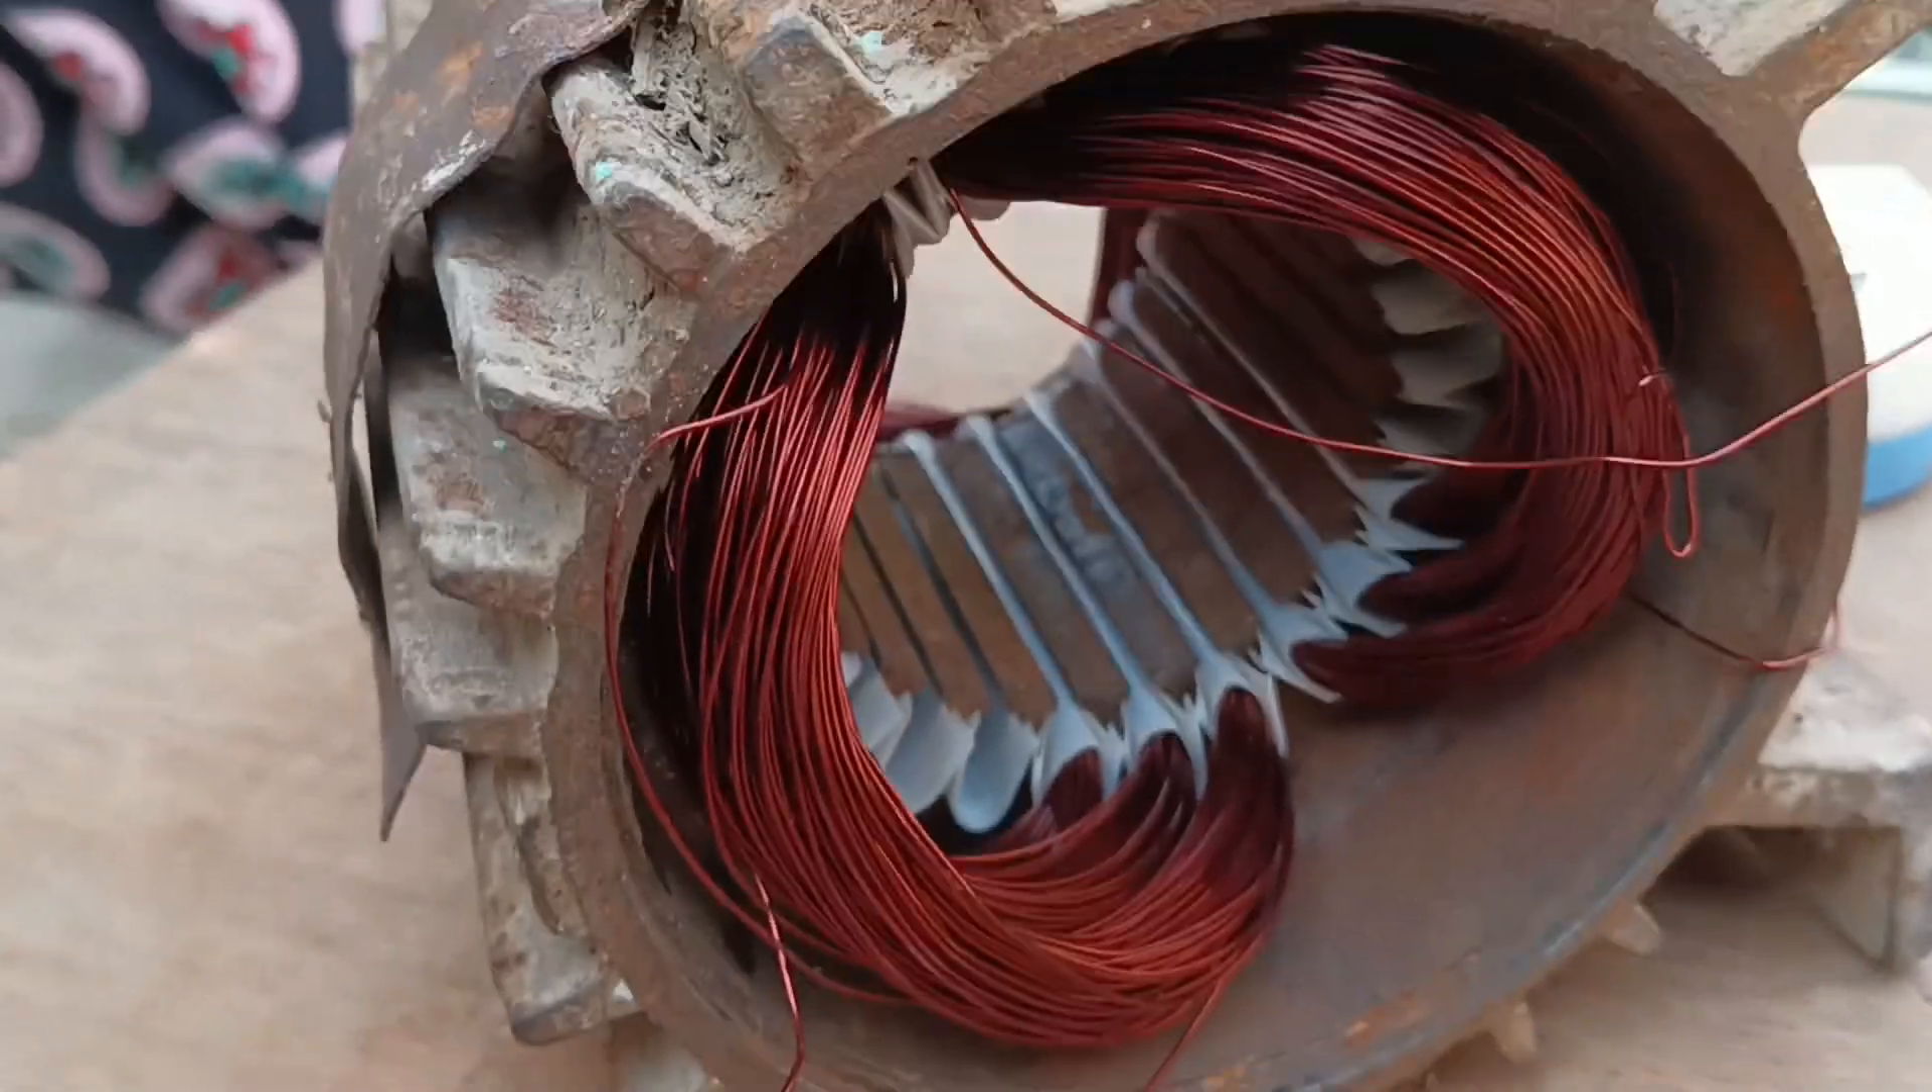یہ دیکھئے فرسٹ کوئیل ڈال گئی ہے۔